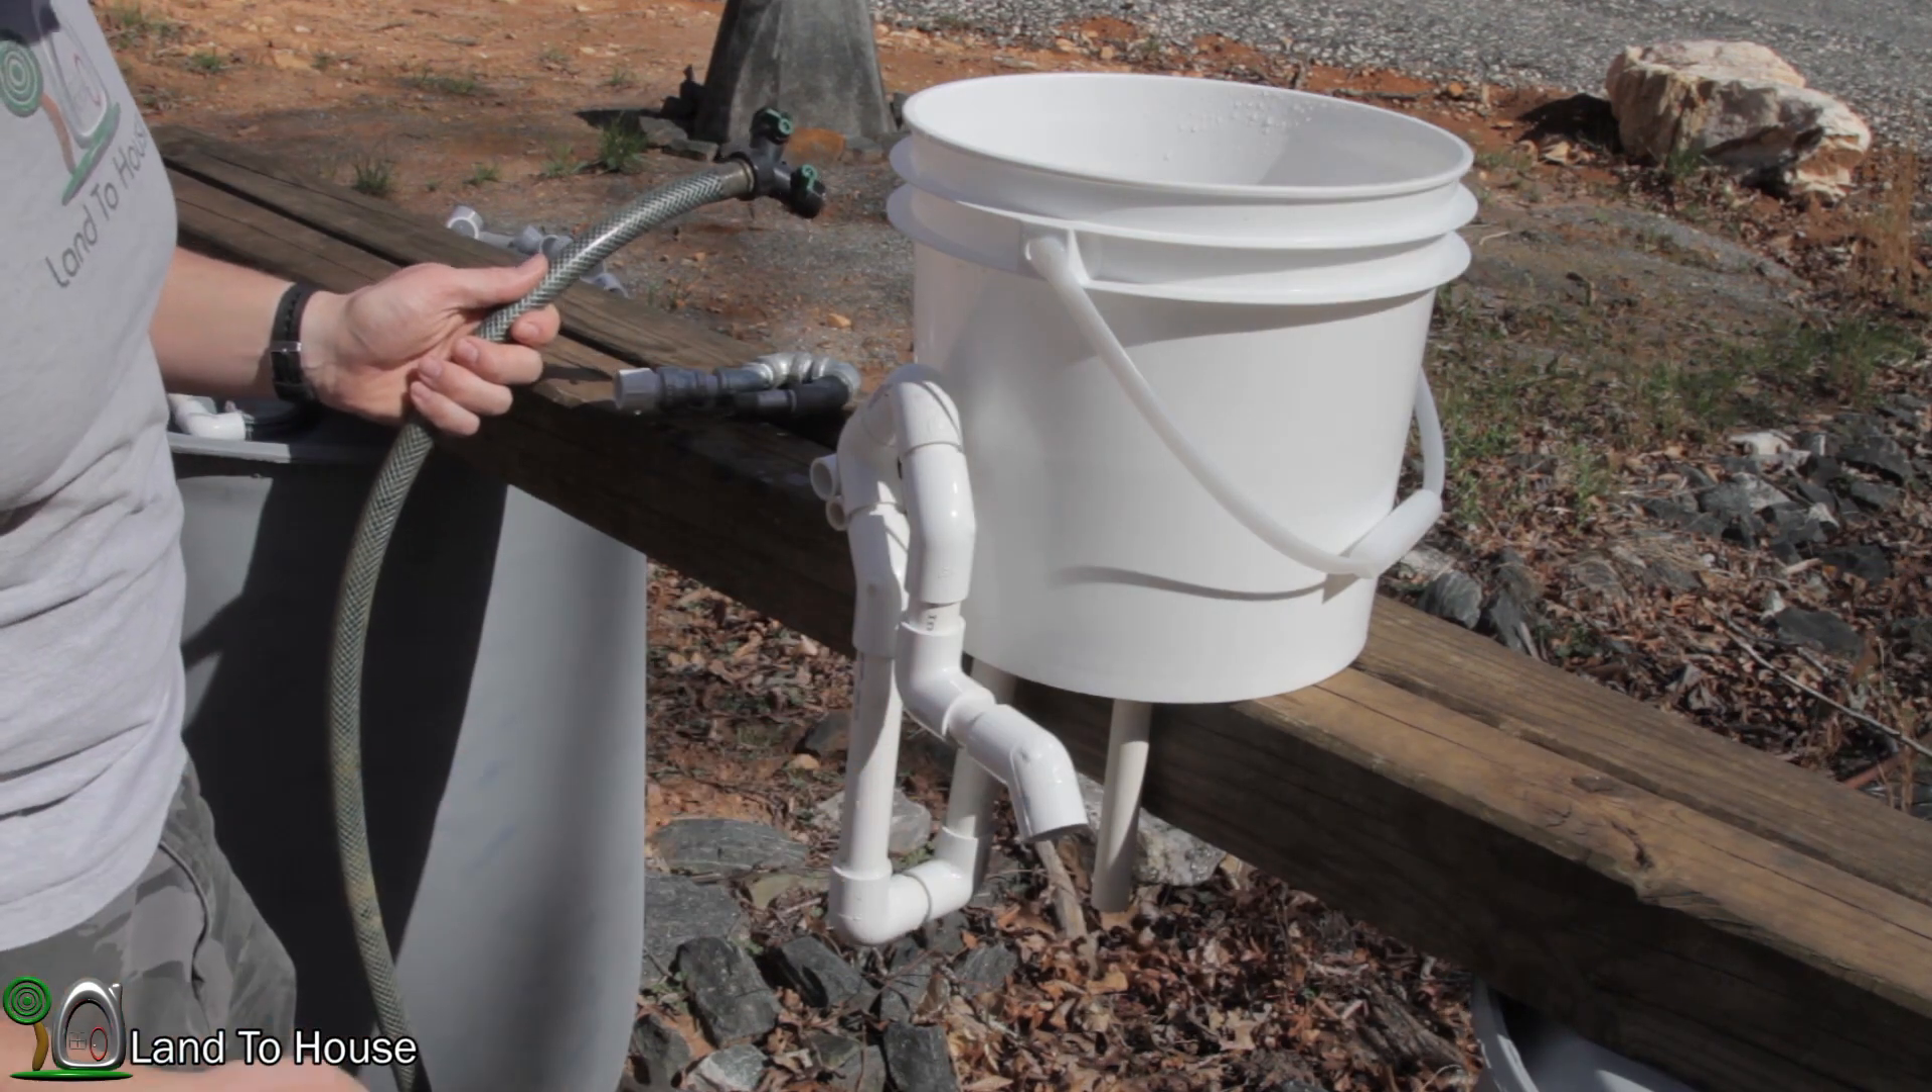I added a couple more pieces of pipe here. A 90 and a 45 to see if that would help pull the suction out there.